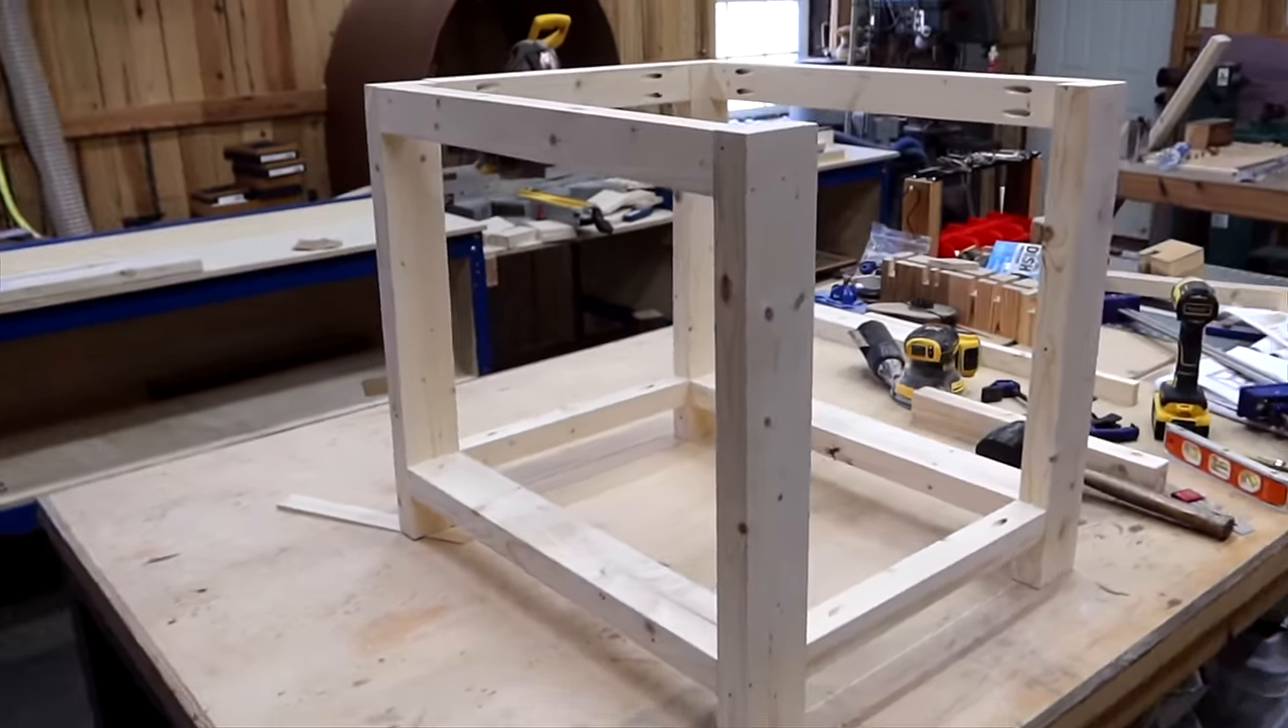So with our bottom rails in place this is where we are at.